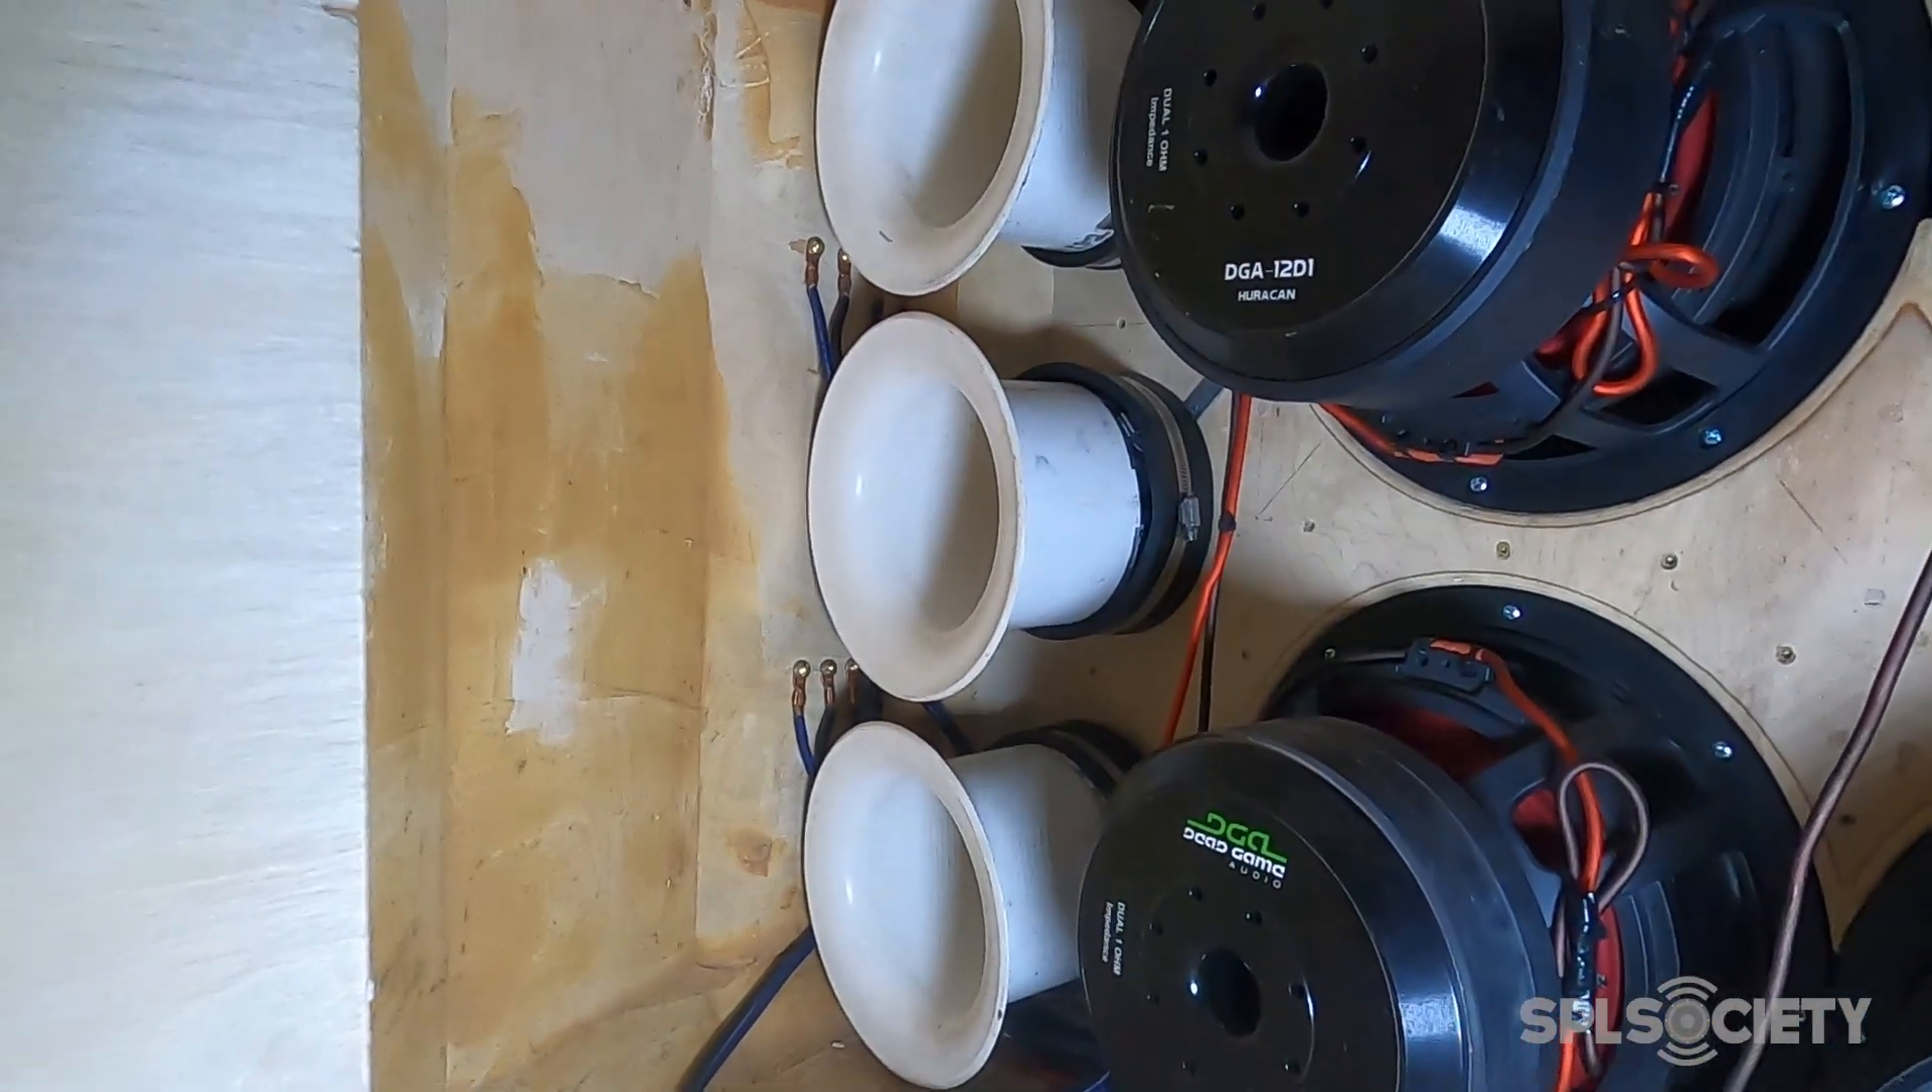Finally got all the woofers back in got all my wires hooked up got the ports back in.